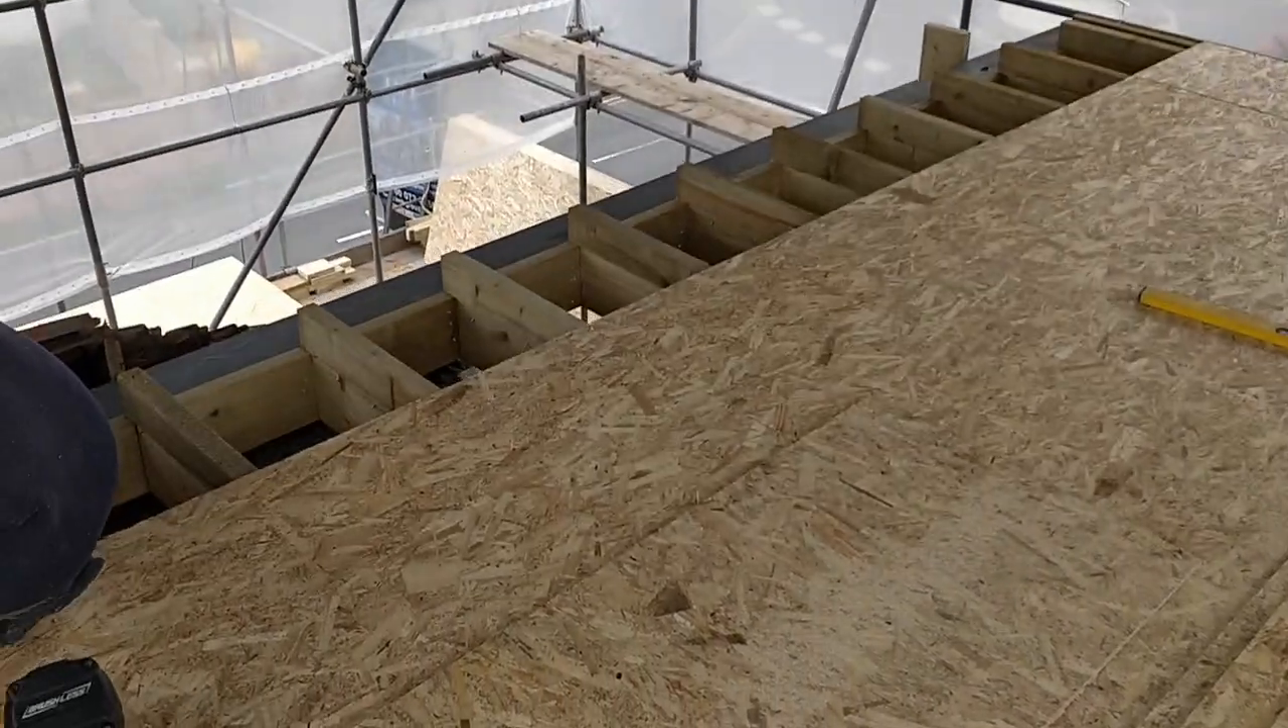We've got all of these 11mm OSB boards almost done now.